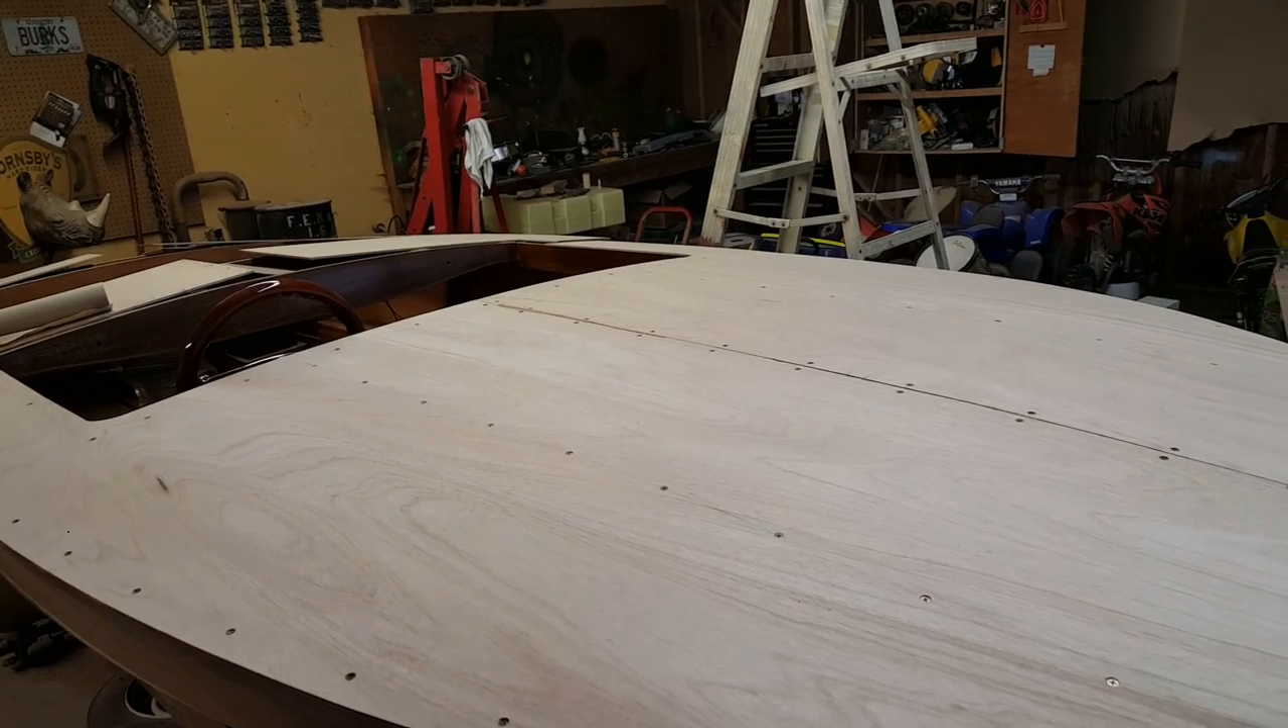All right so today we officially got the bow half of the sub deck glued and screwed on it's on there it's done.